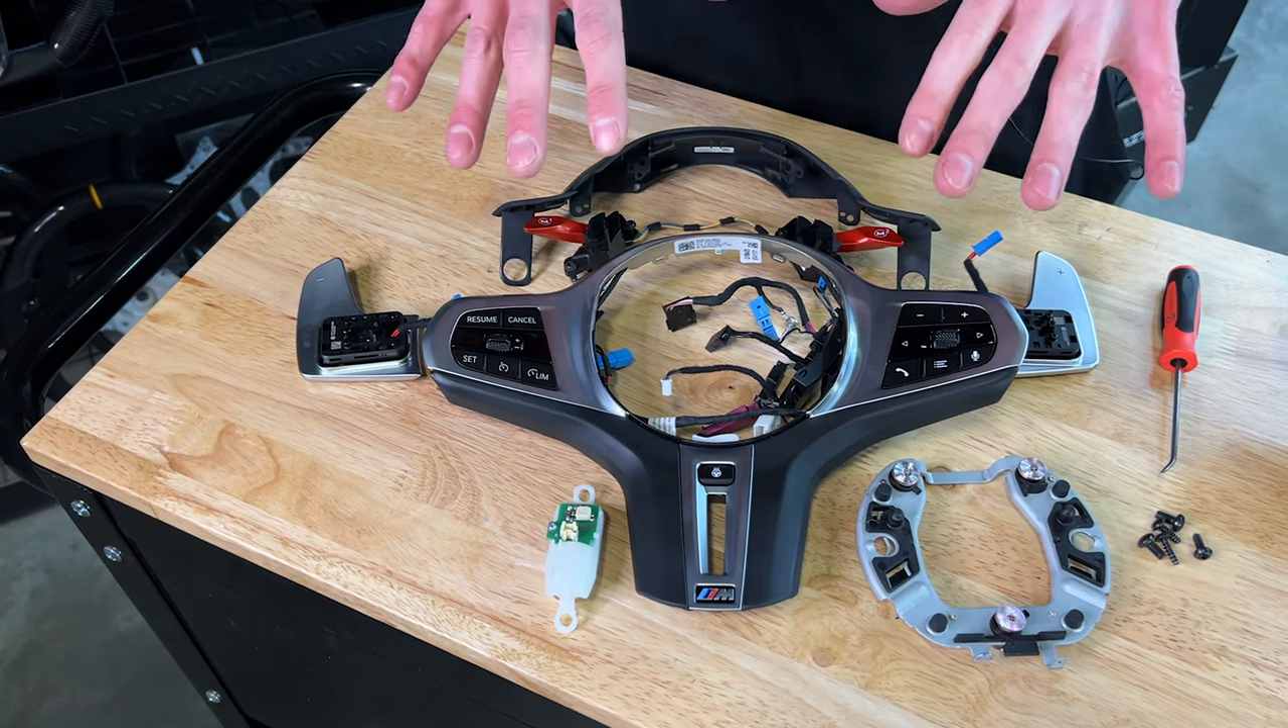So guys we've got all of our peripherals here taken off of the OEM steering wheel.